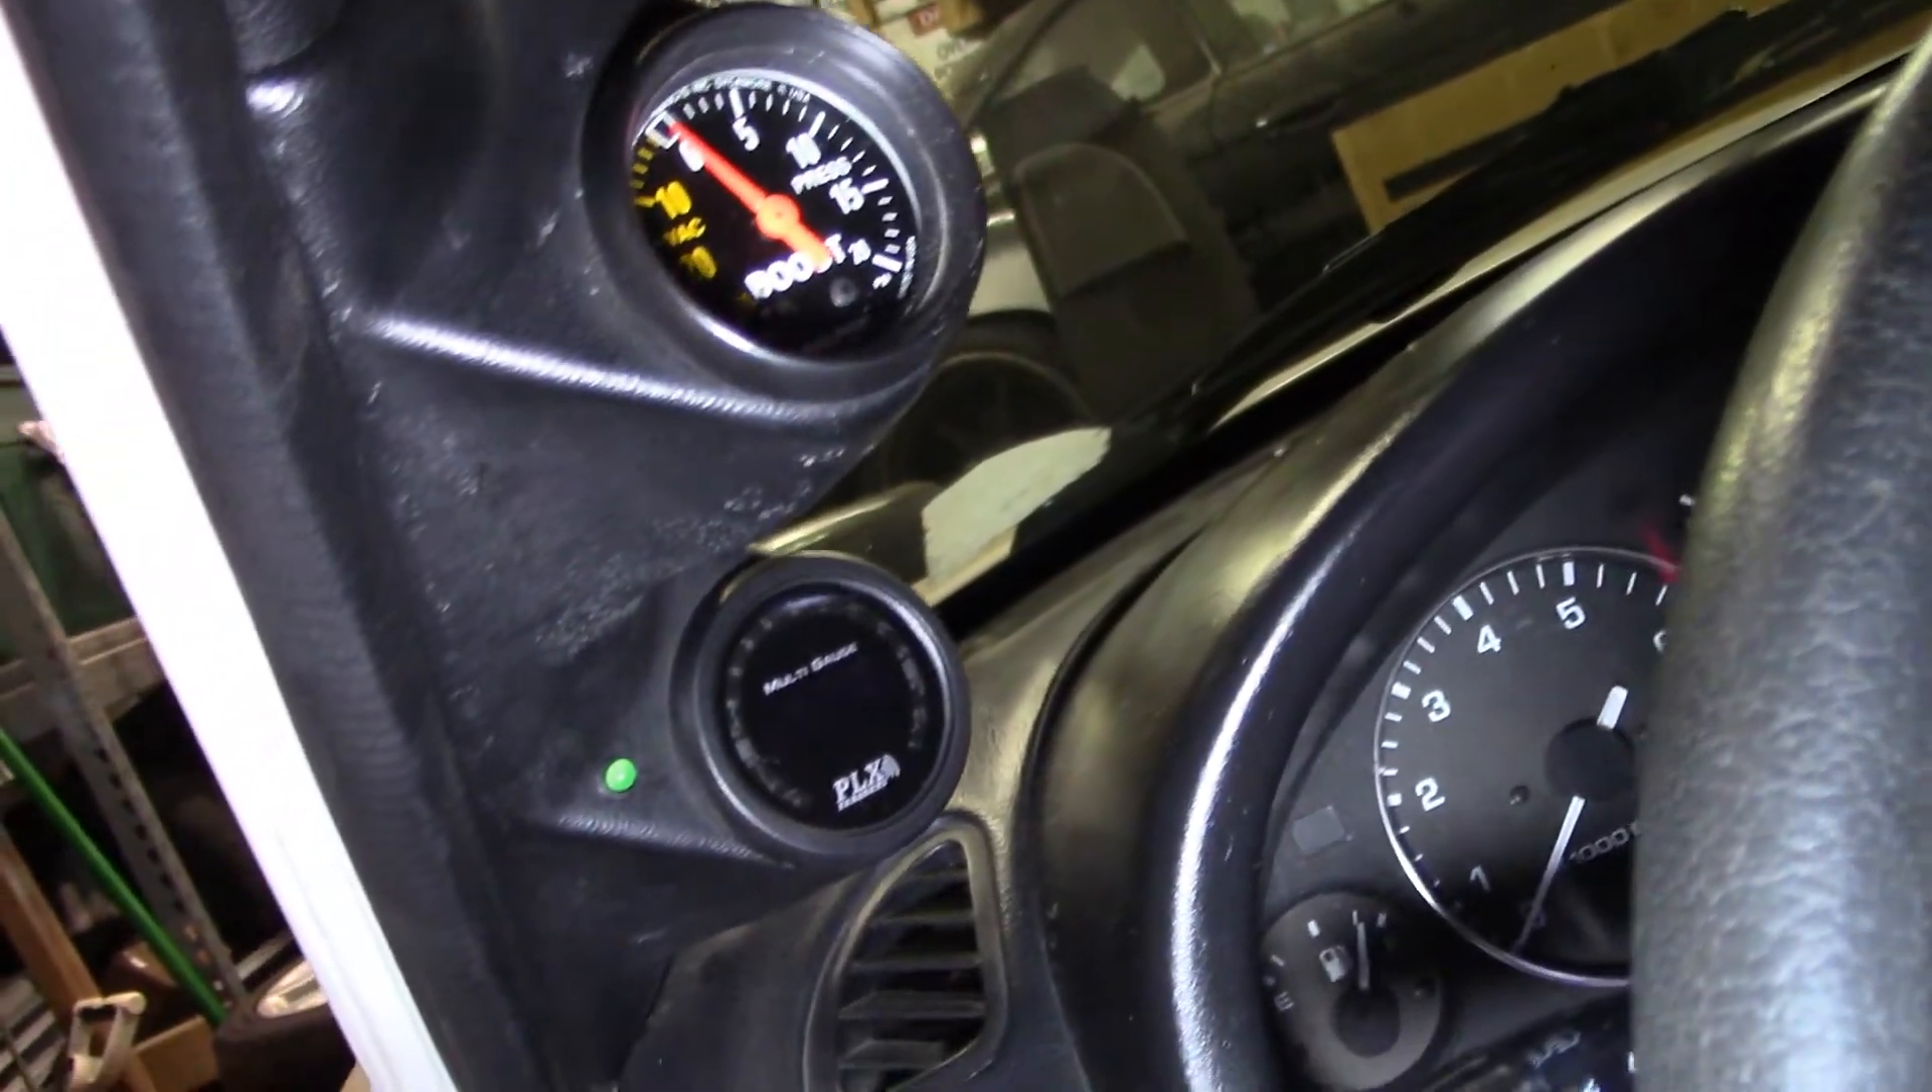Alright, so I've got the gauge mounted in the pod now.